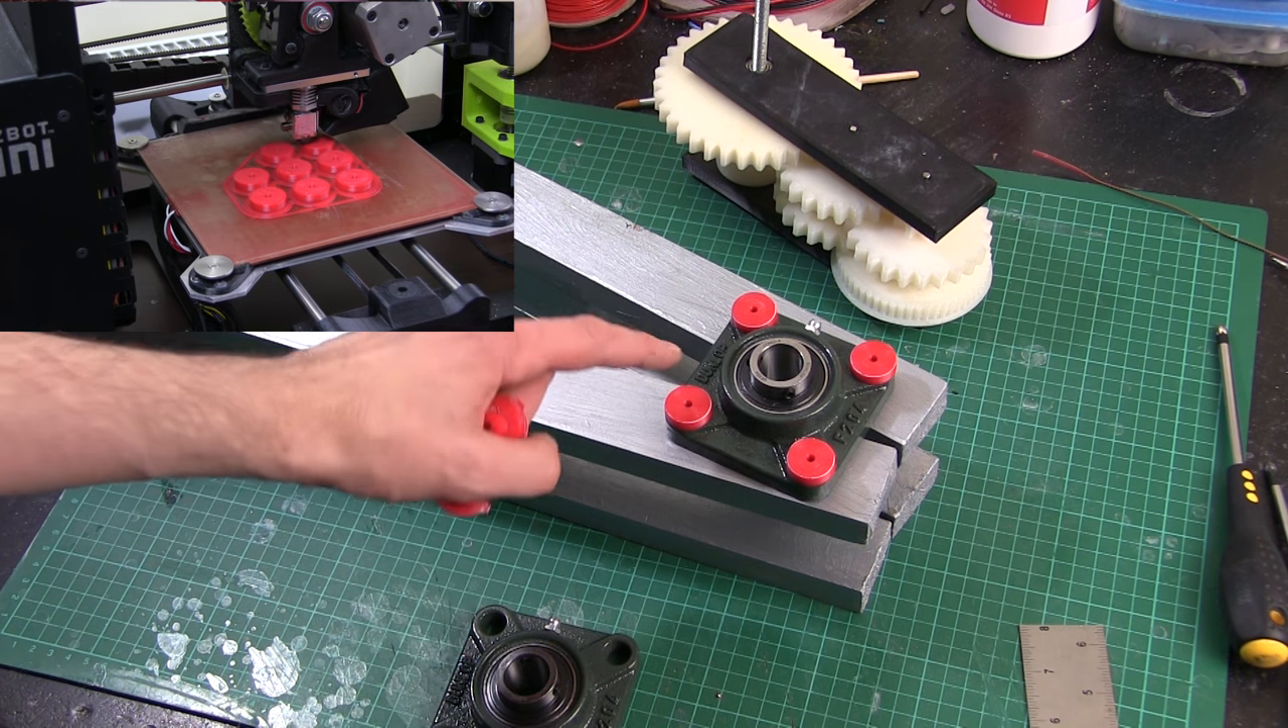So for now I've made these 3D printed inserts. They're 100 % solid in ABS. And those just fit into the four corners.